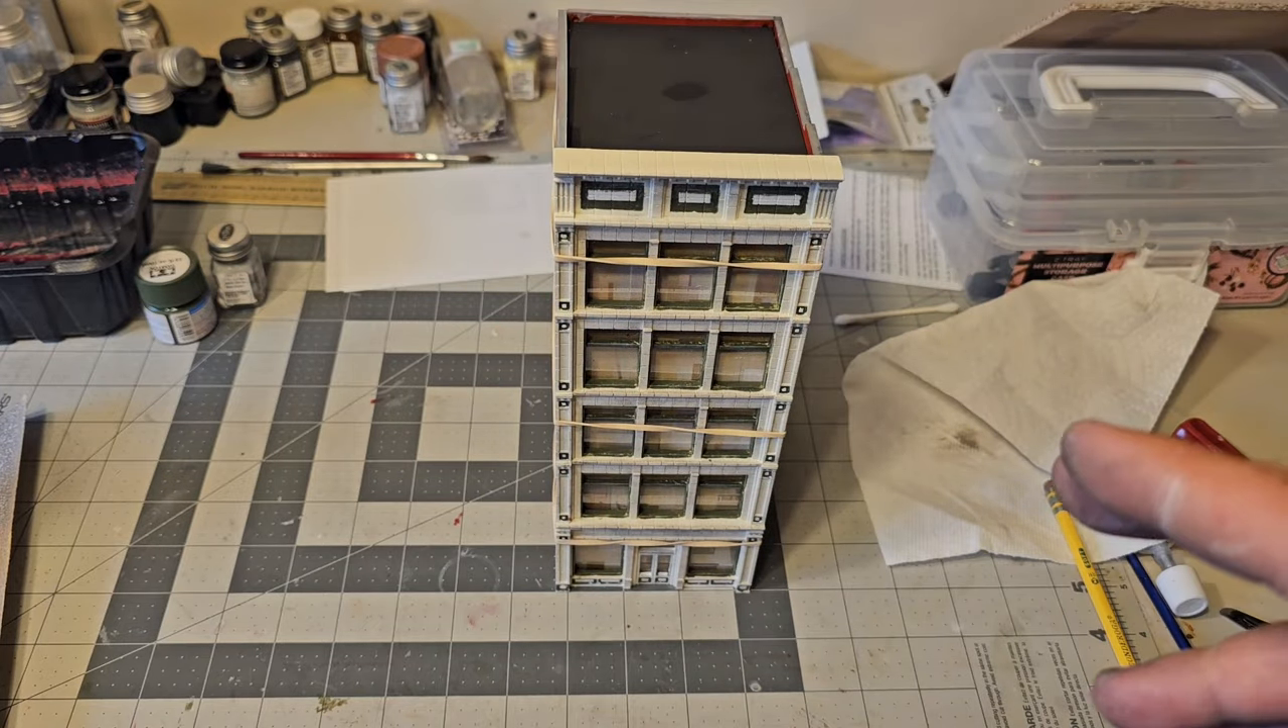So this building's together.